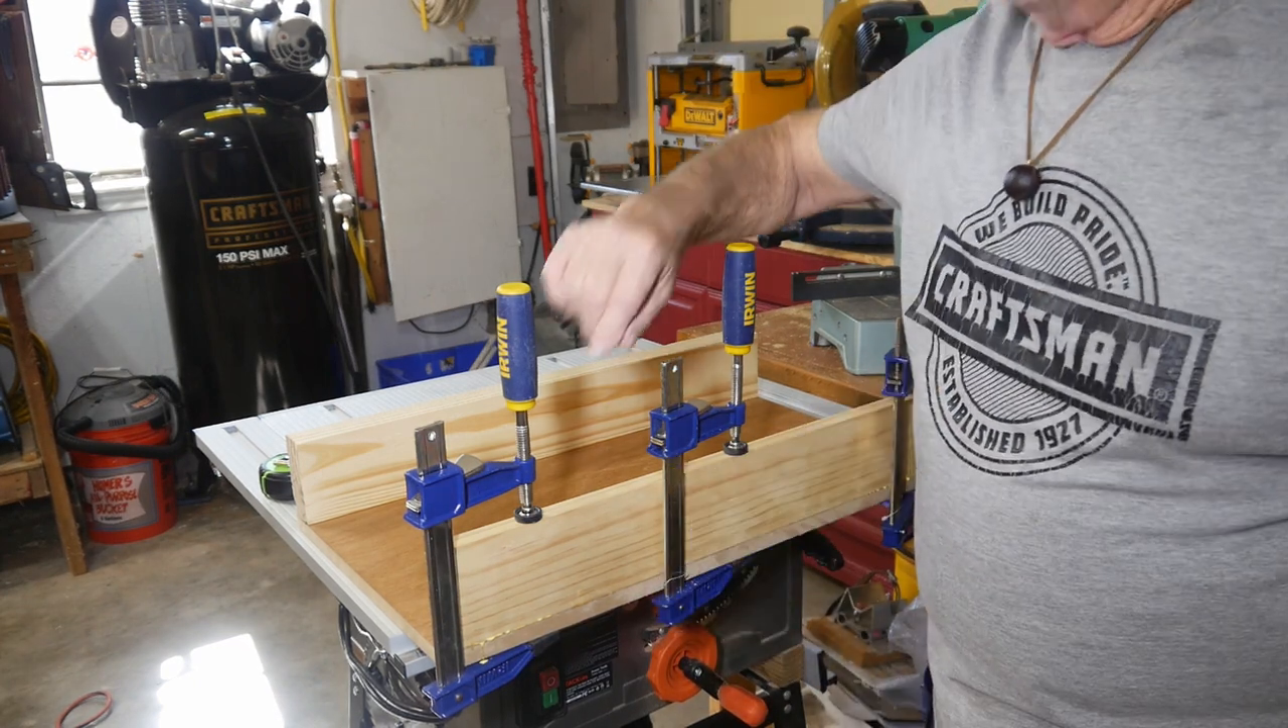So the next step, uh, I put a one by four on the back side here, glued it in, got the clamps on it, and we've got to wait for the glue to set up.